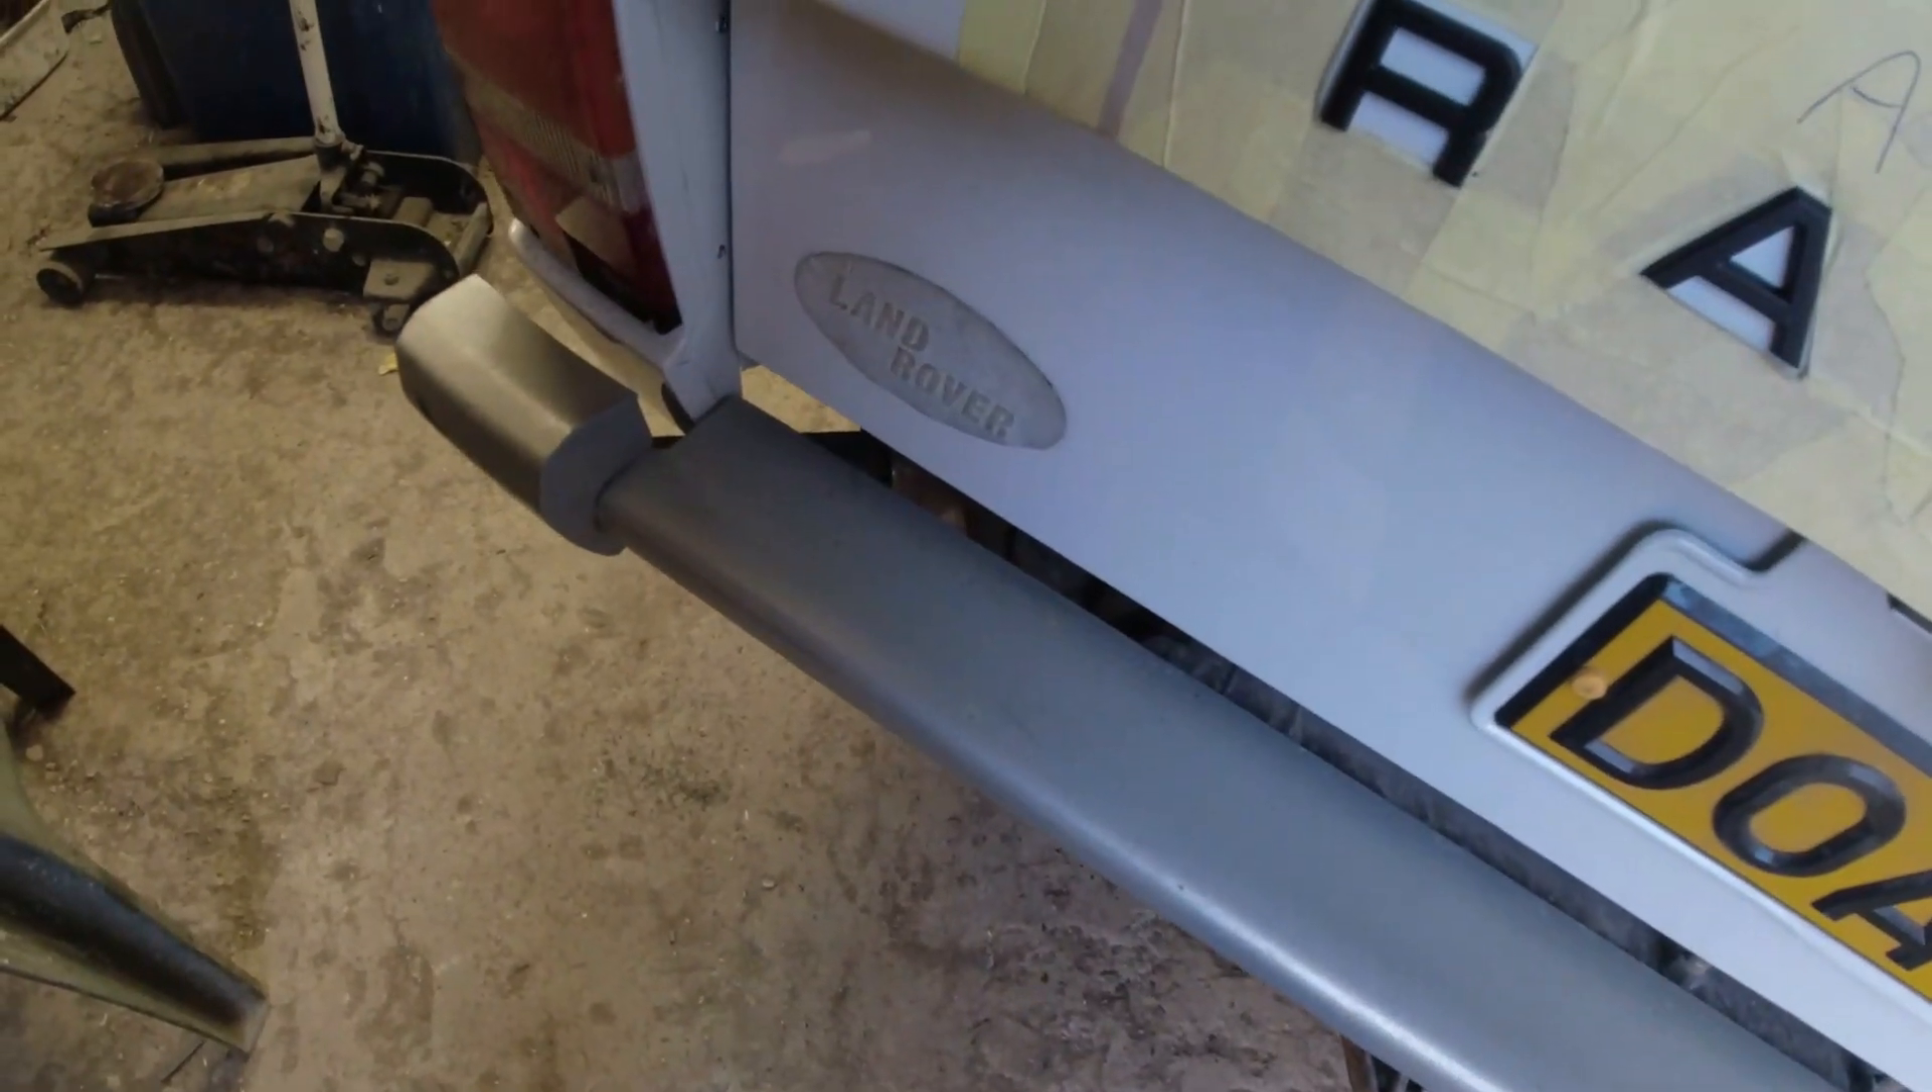And I stuck the original Land Rover badge back down there again.